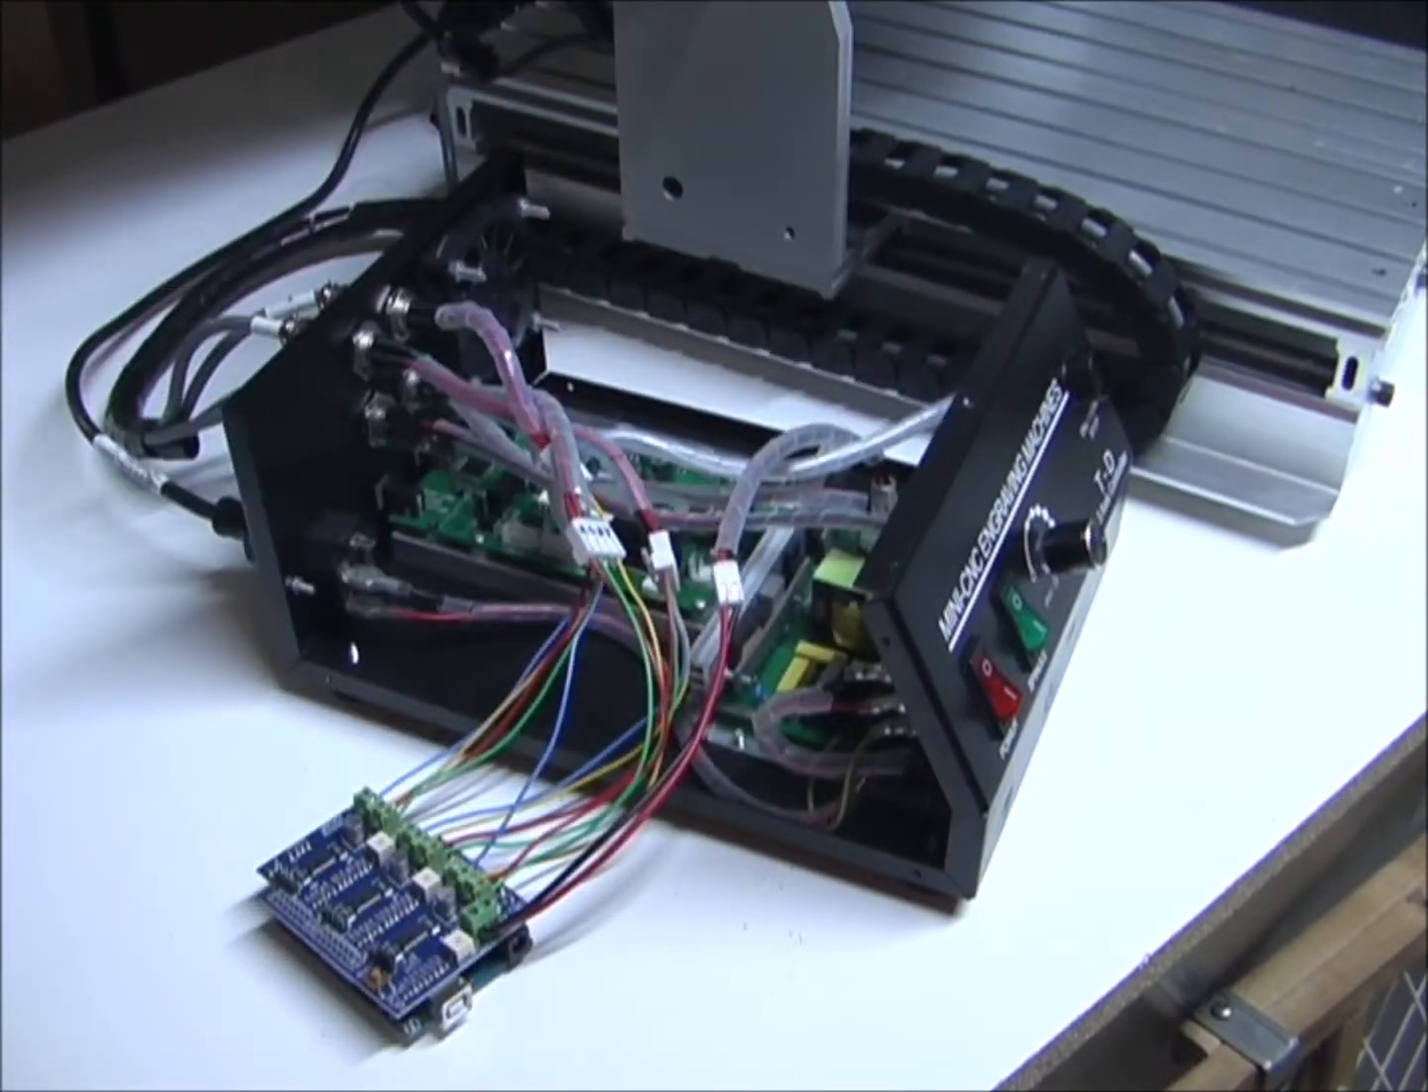So now I have the G-Shield wired to the controller.